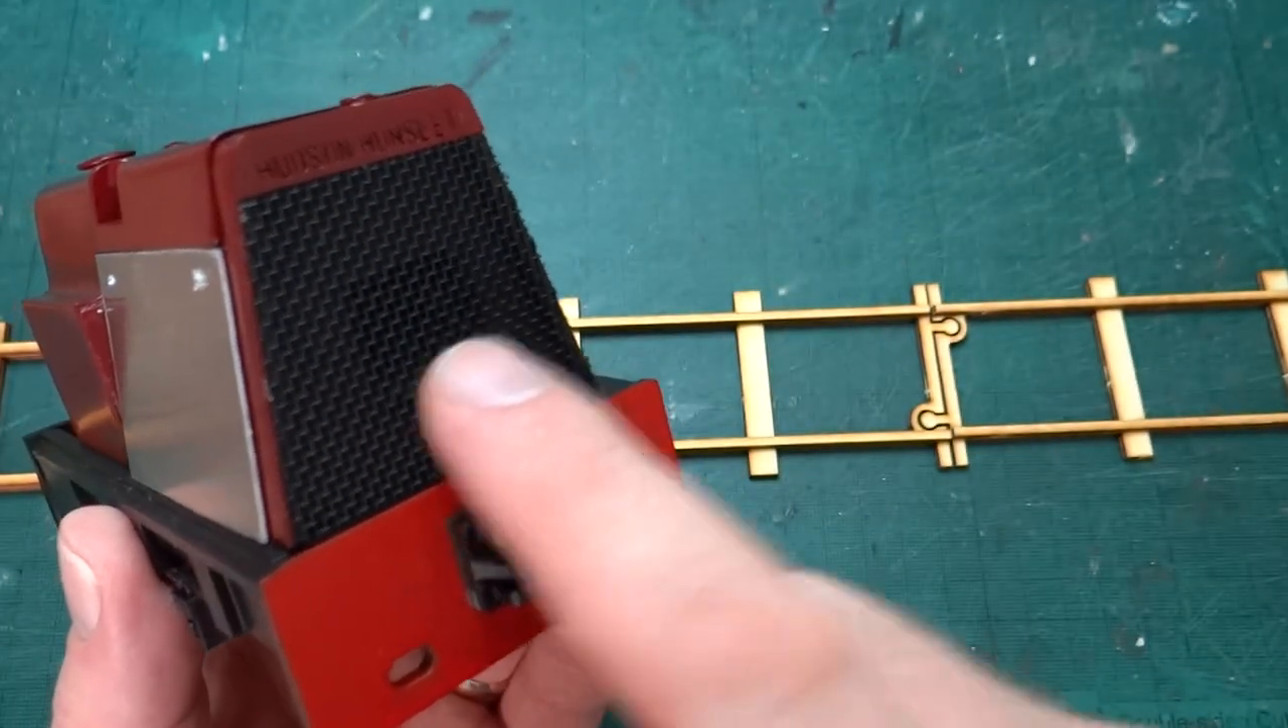The body's on the chassis just kind of clipped into place then glued in.